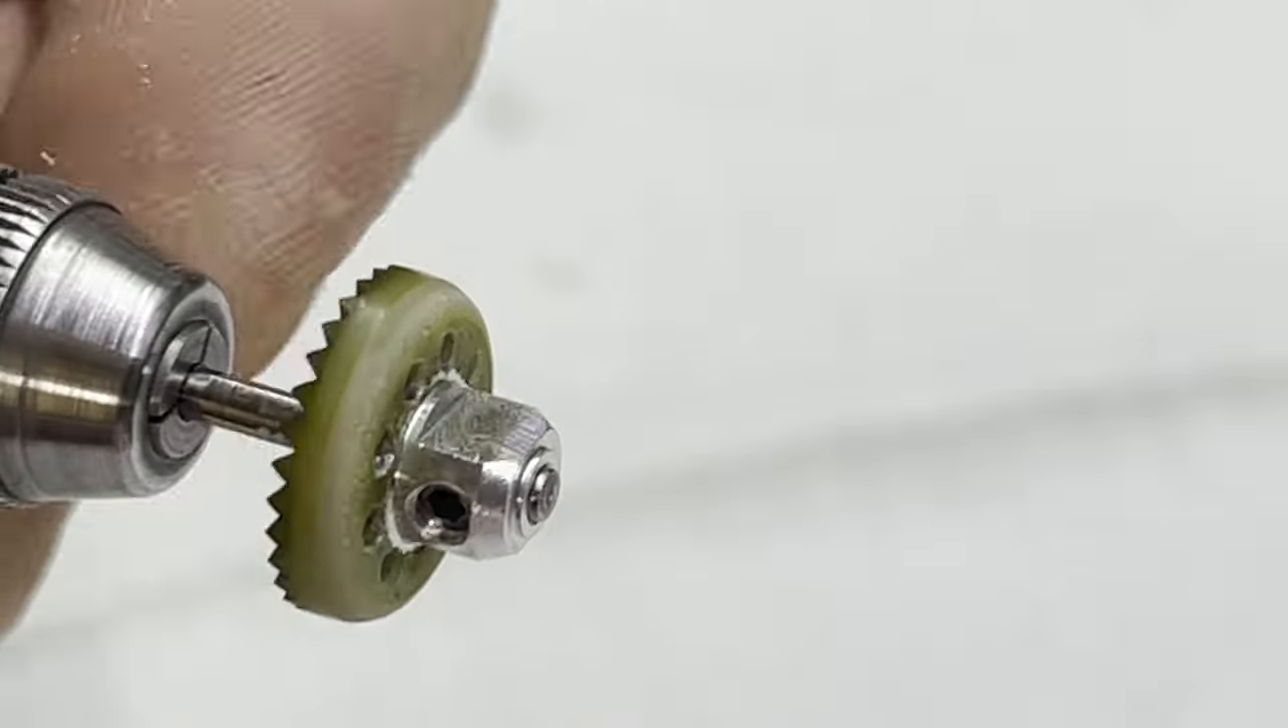You can notice this time I've moved the gear to the end, right to the end of the shaft so there's no shaft sticking out.